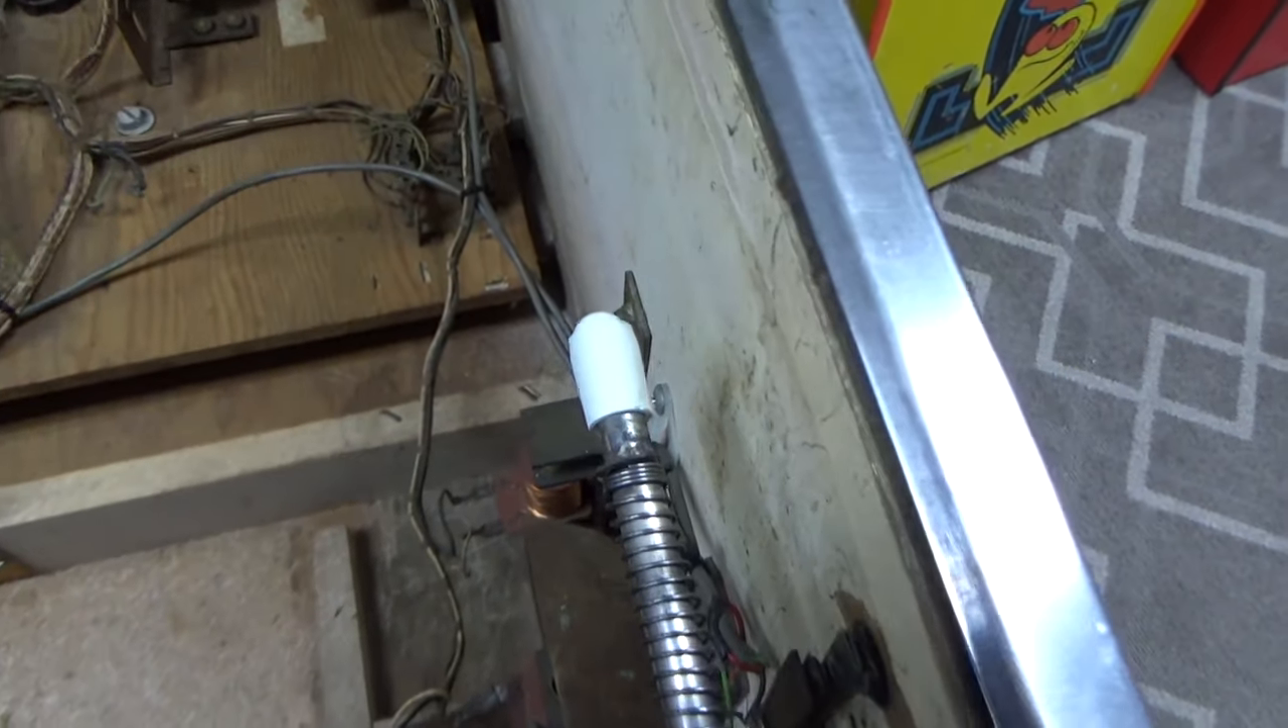And you can see that the new rubber tip went over and made it all nice and new again.